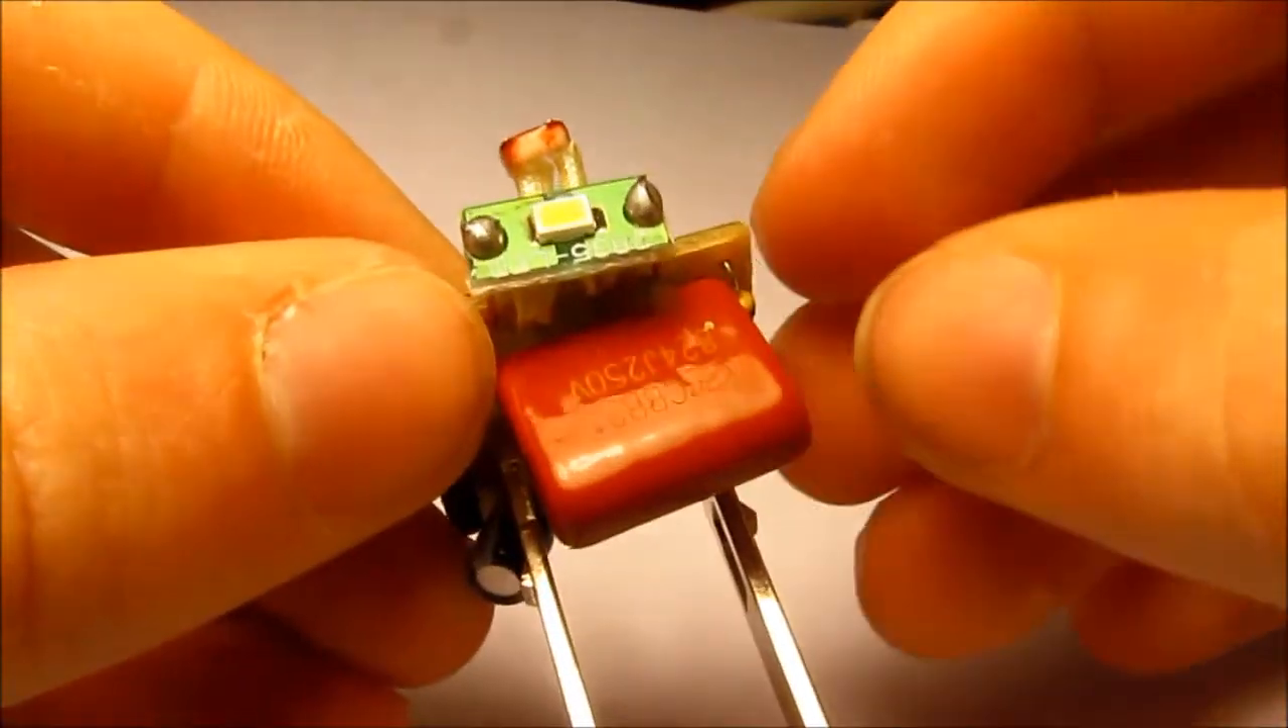Got the circuit board removed from the case and that's all there is.